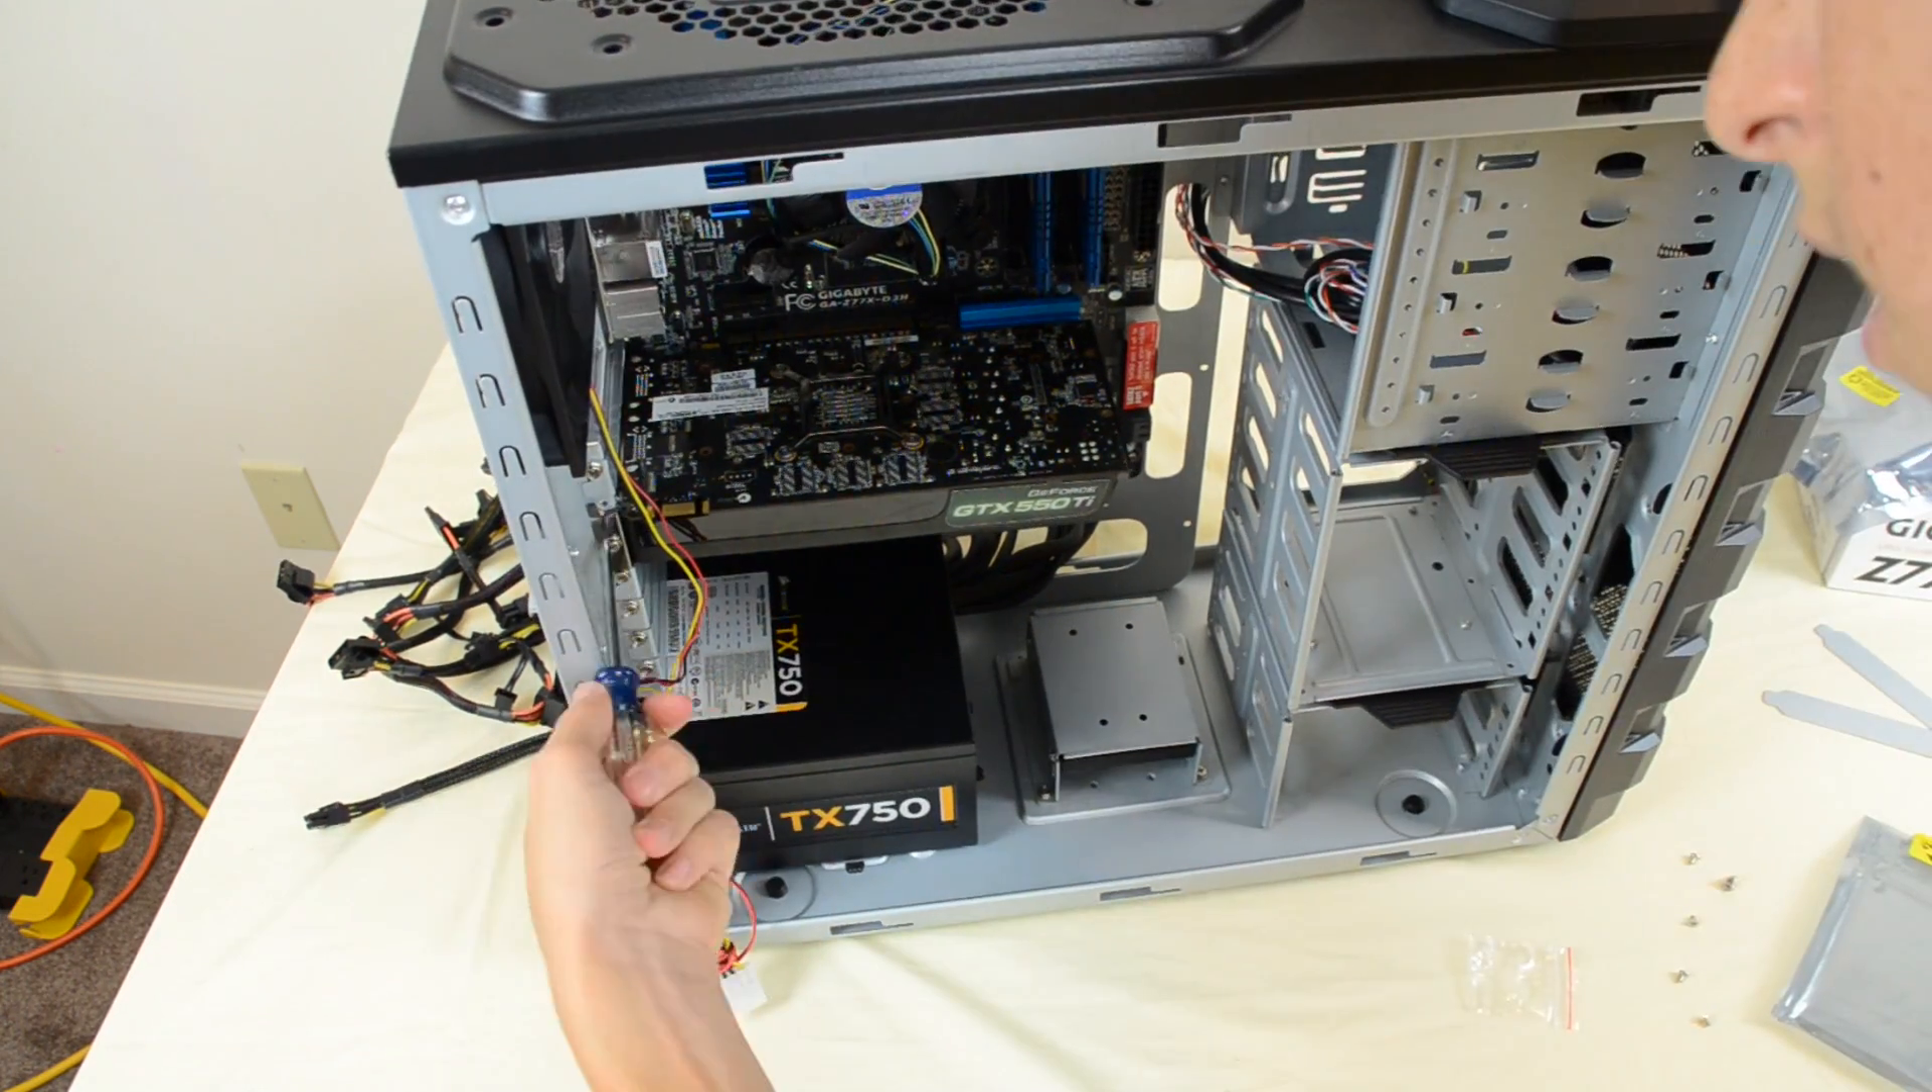Right so our graphics card is installed and now we're going to go for our wi-fi card while we're at it.